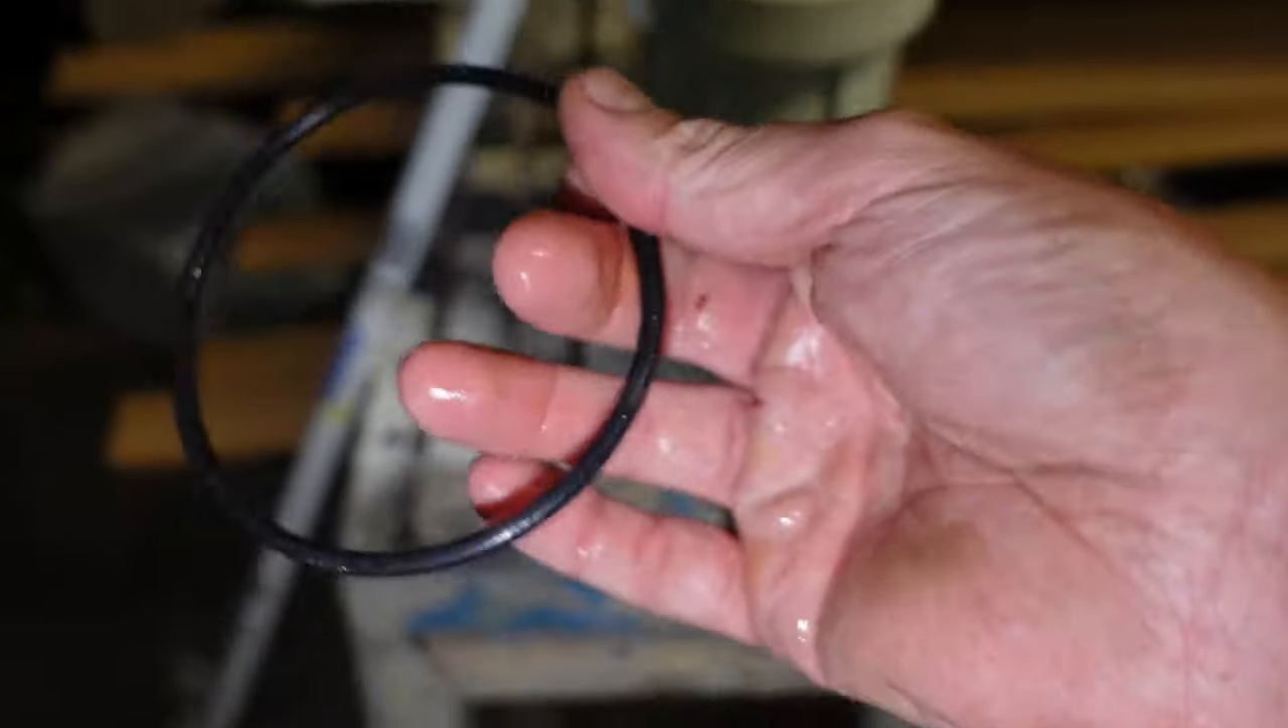Look the rubber seal is out and I can lube it up.